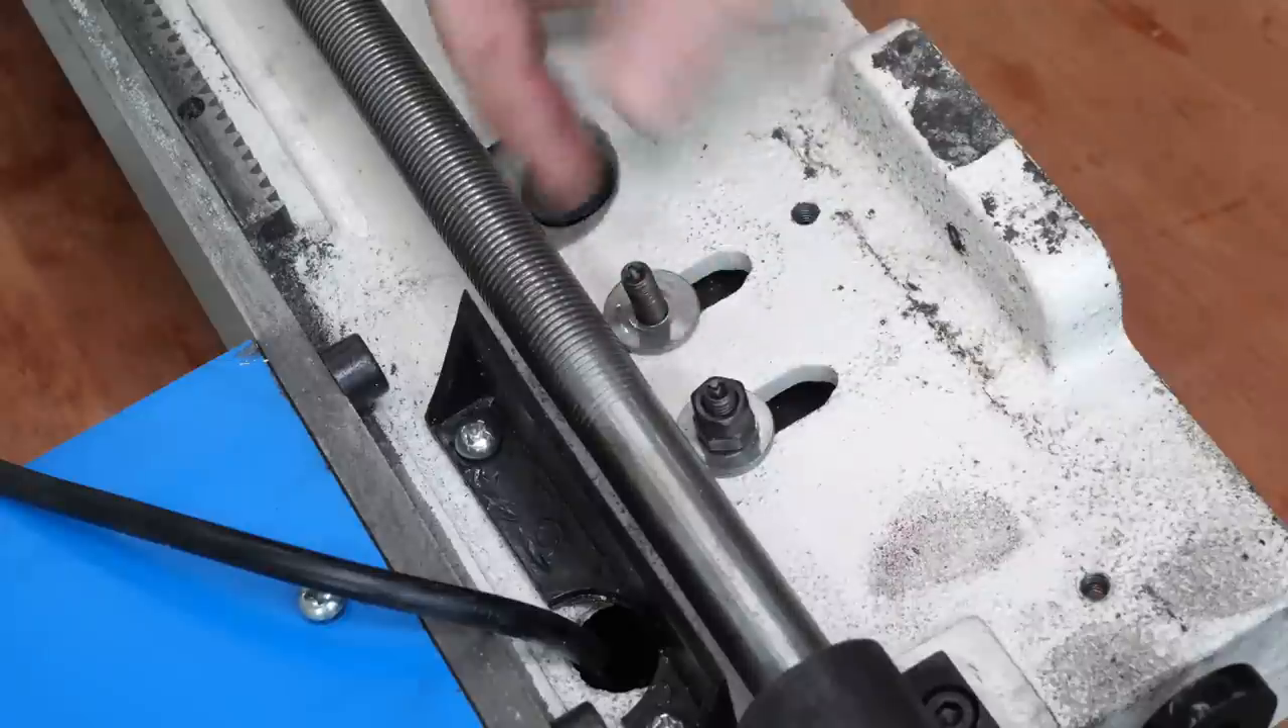The motor is held by two studs which are much too narrow for the two slots in the bed casting.